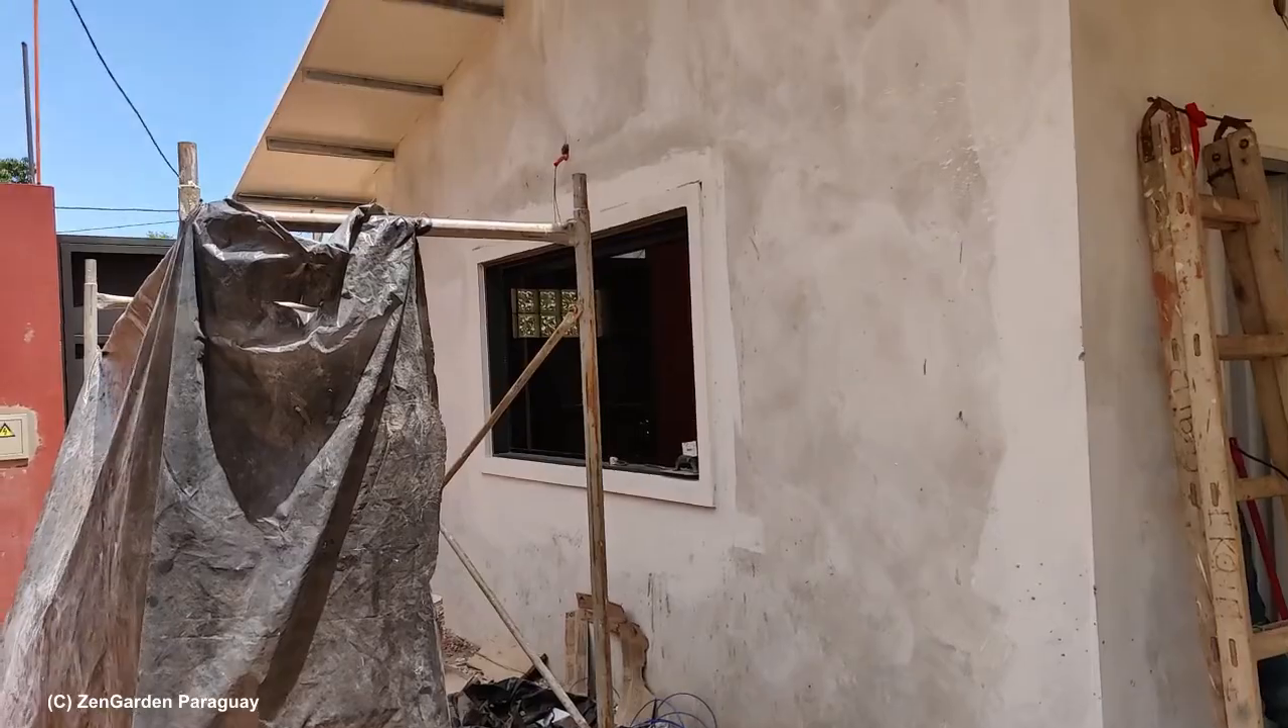Man sieht zum beispiel fenster ist schon drin schön getönt.